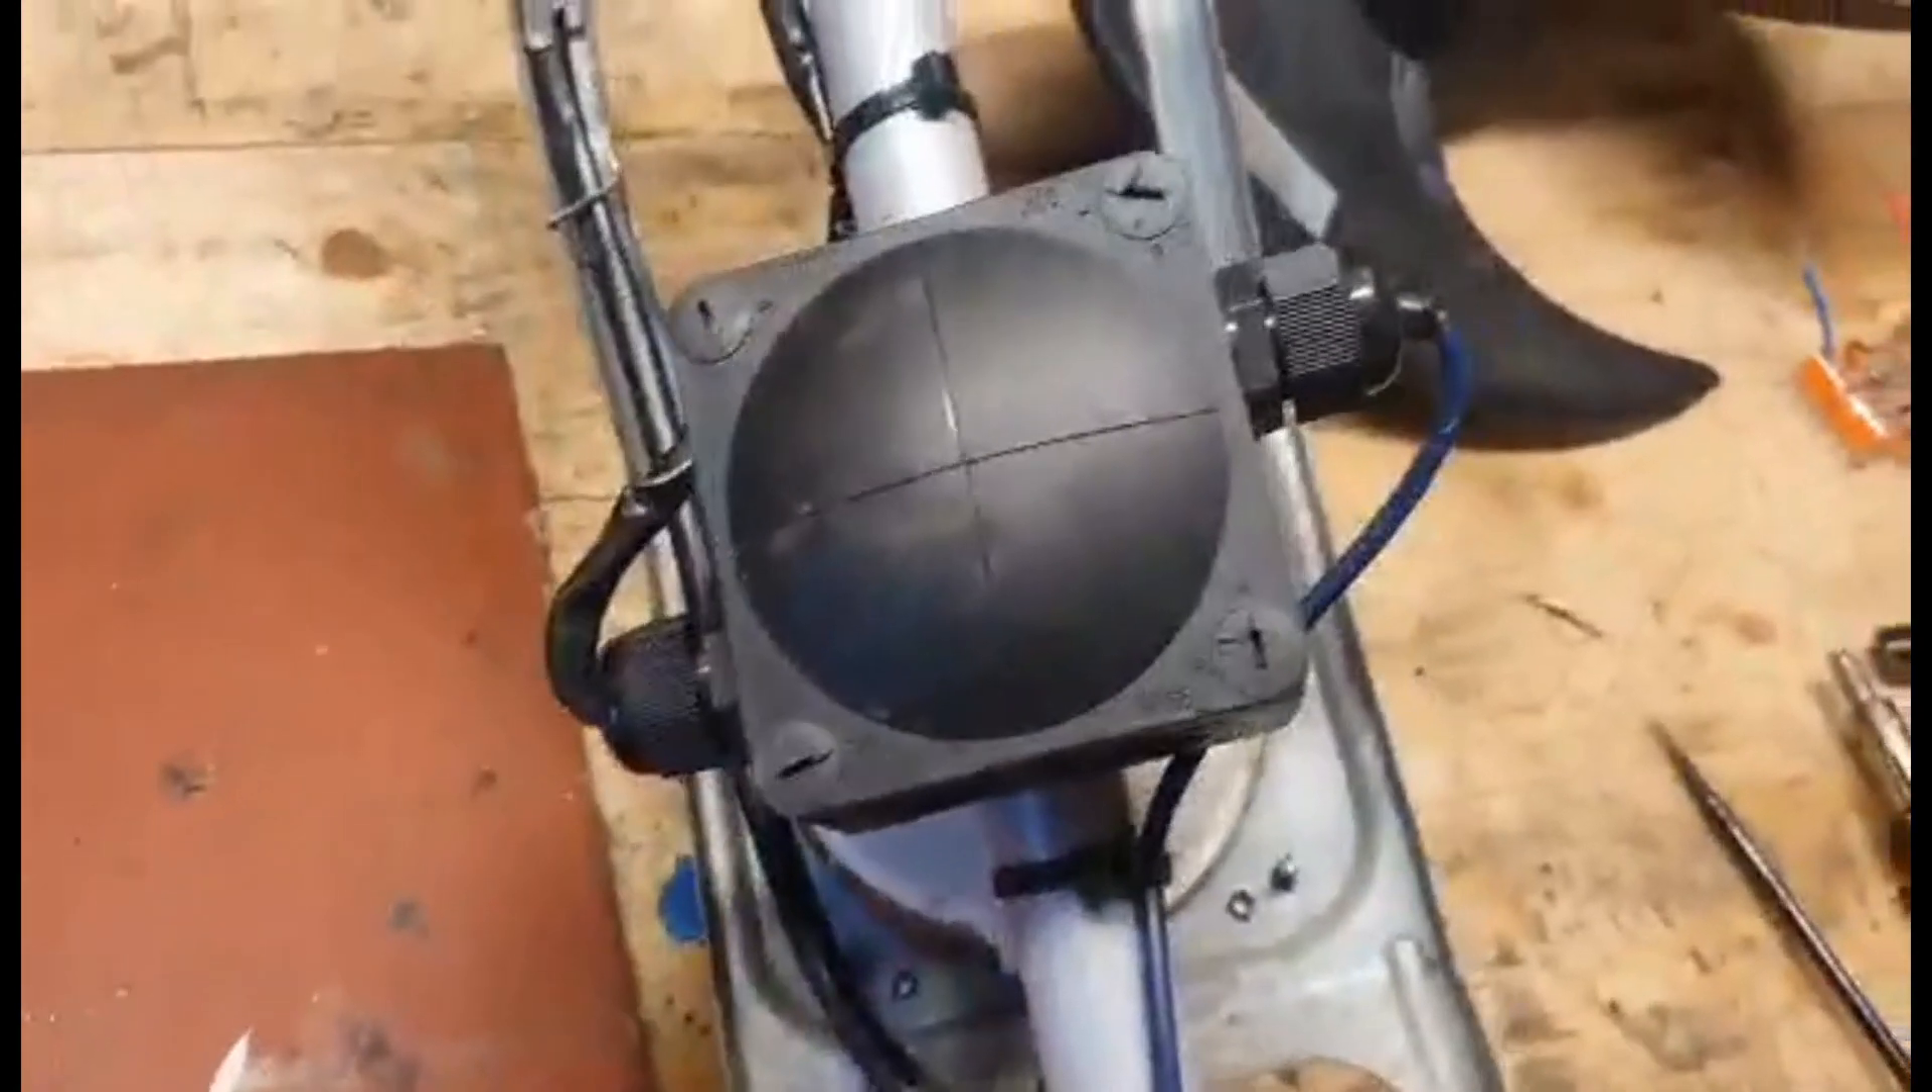And then here is the controller. So I've already run the wire.